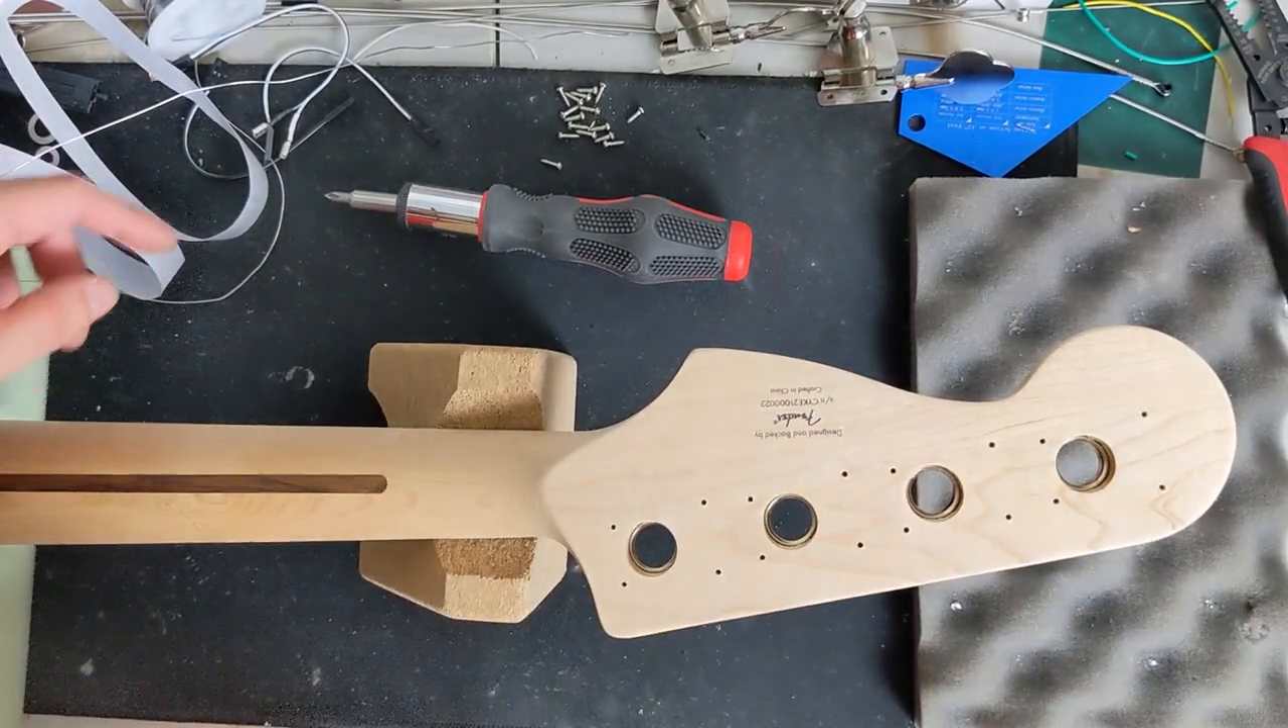Okay, our tuners are removed but we still have to remove the stock bushings that are in here.